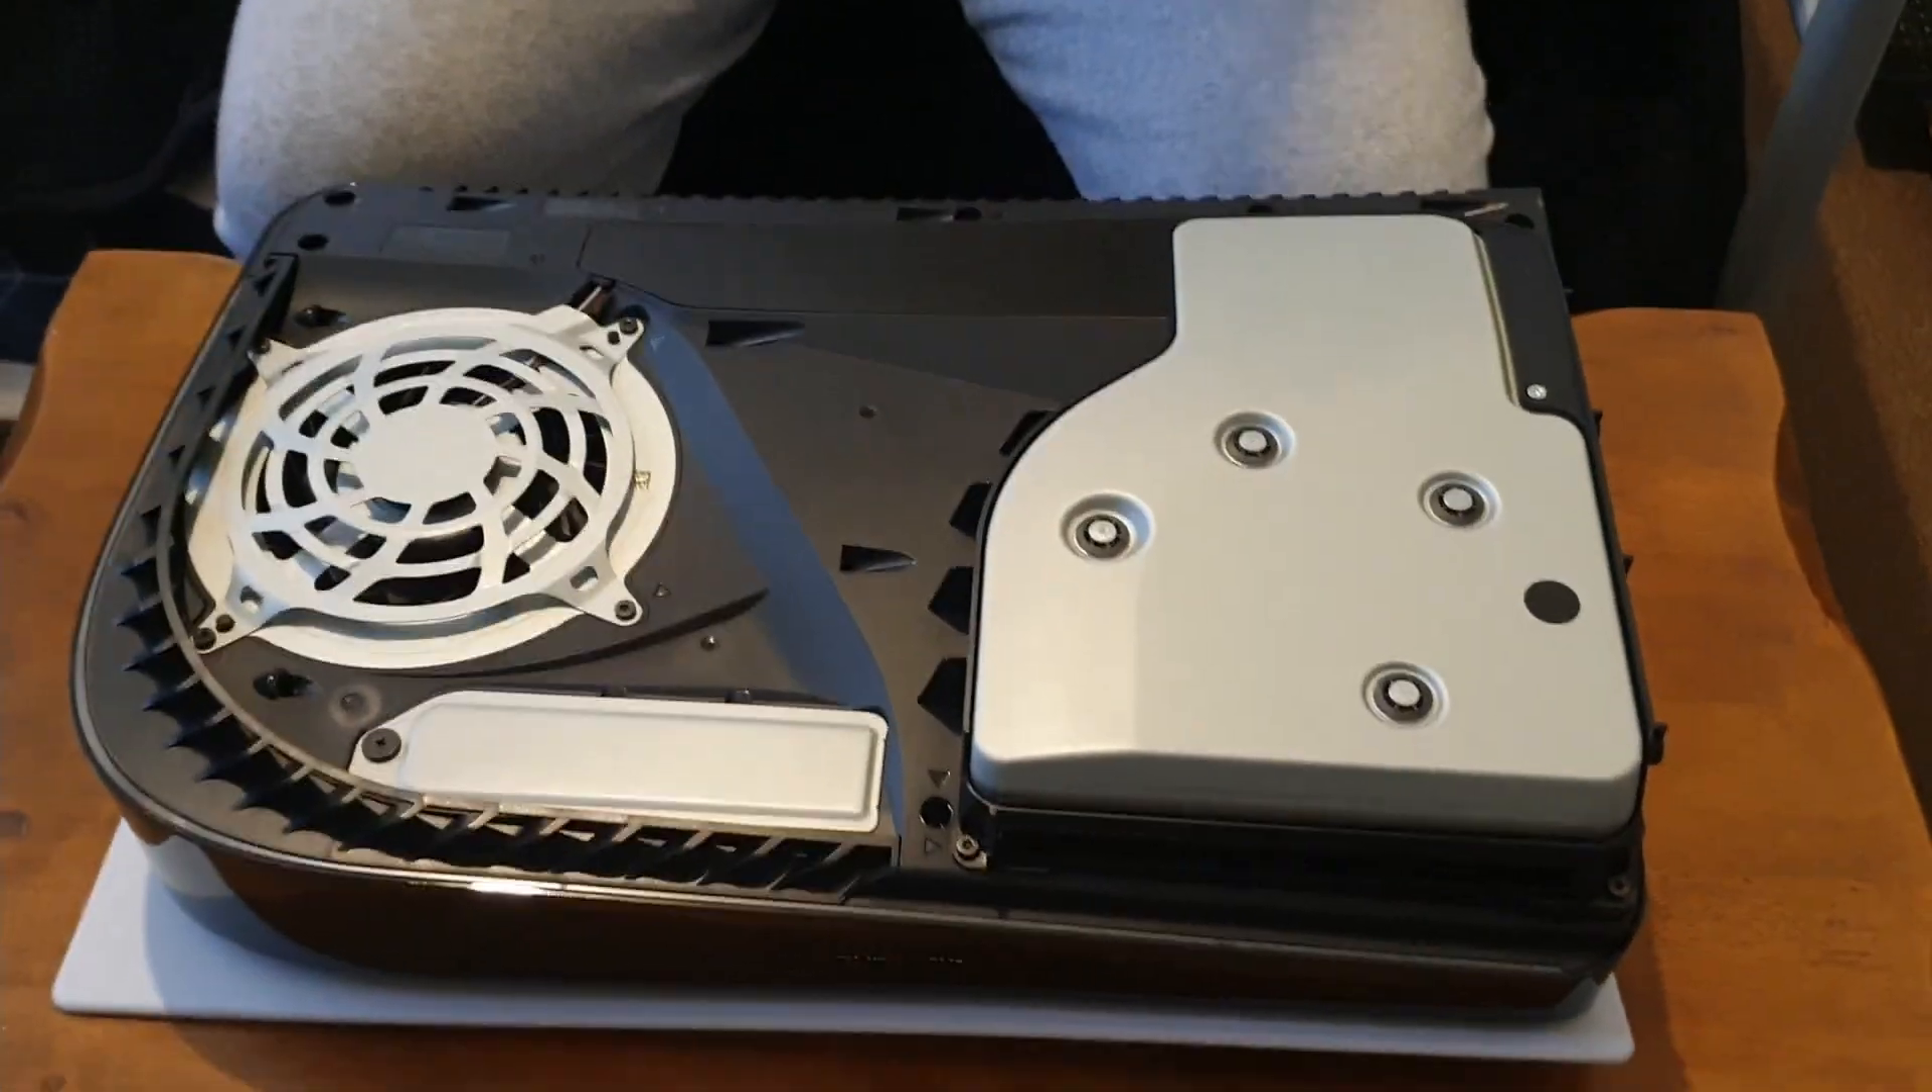That's the side panel off no scratches nothing.